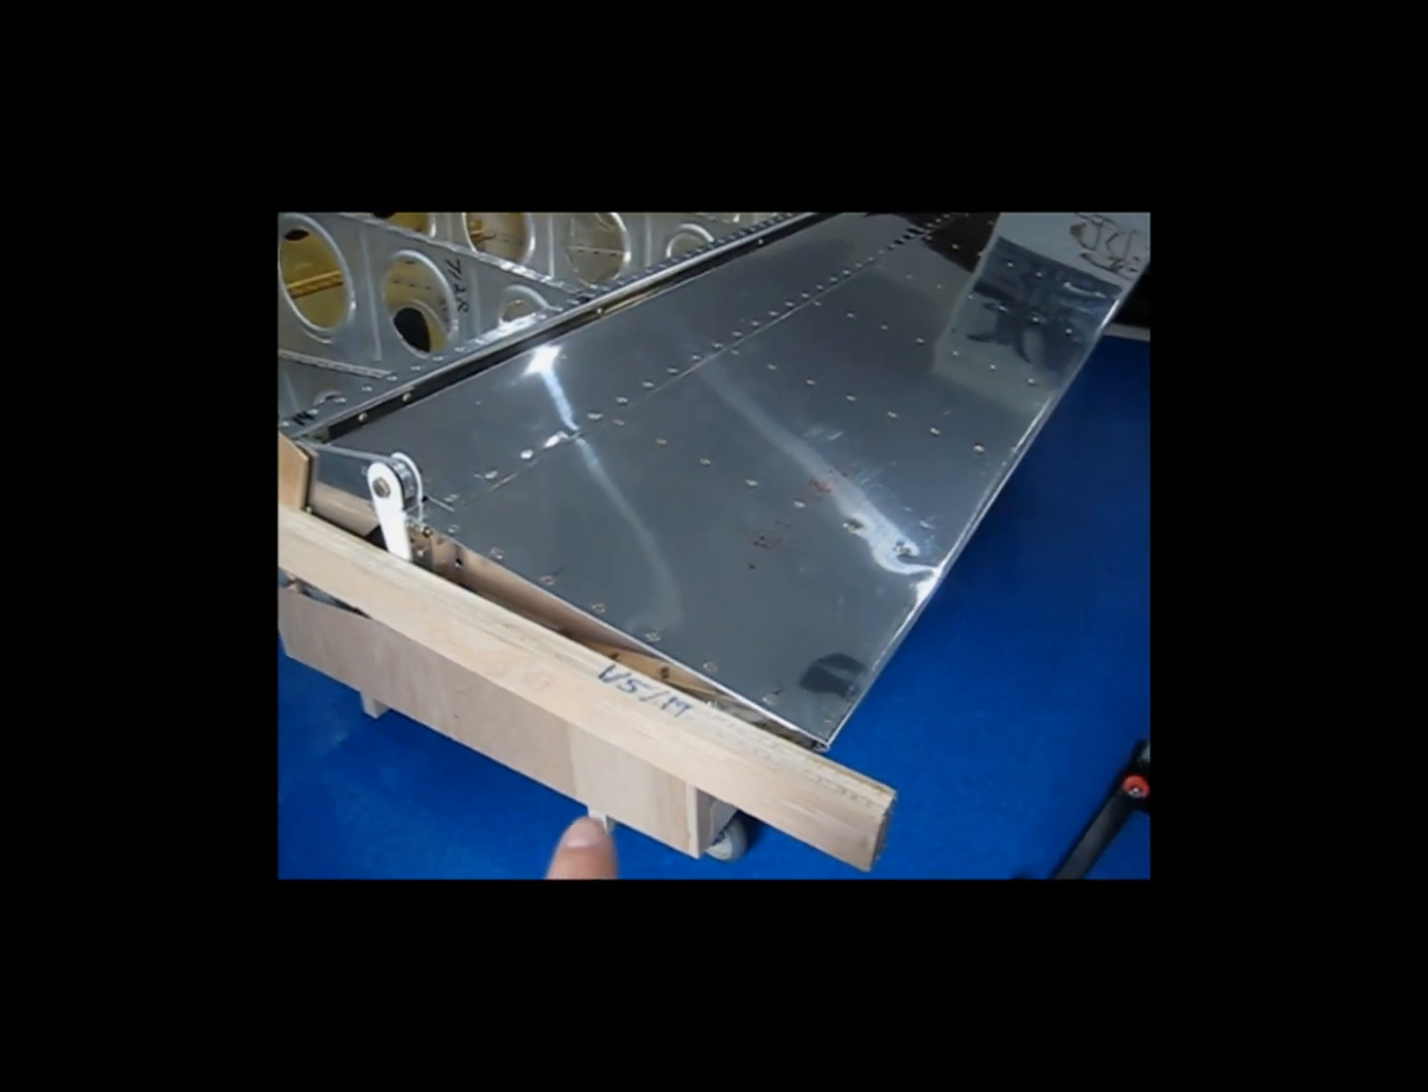I still have my reference board in place here.